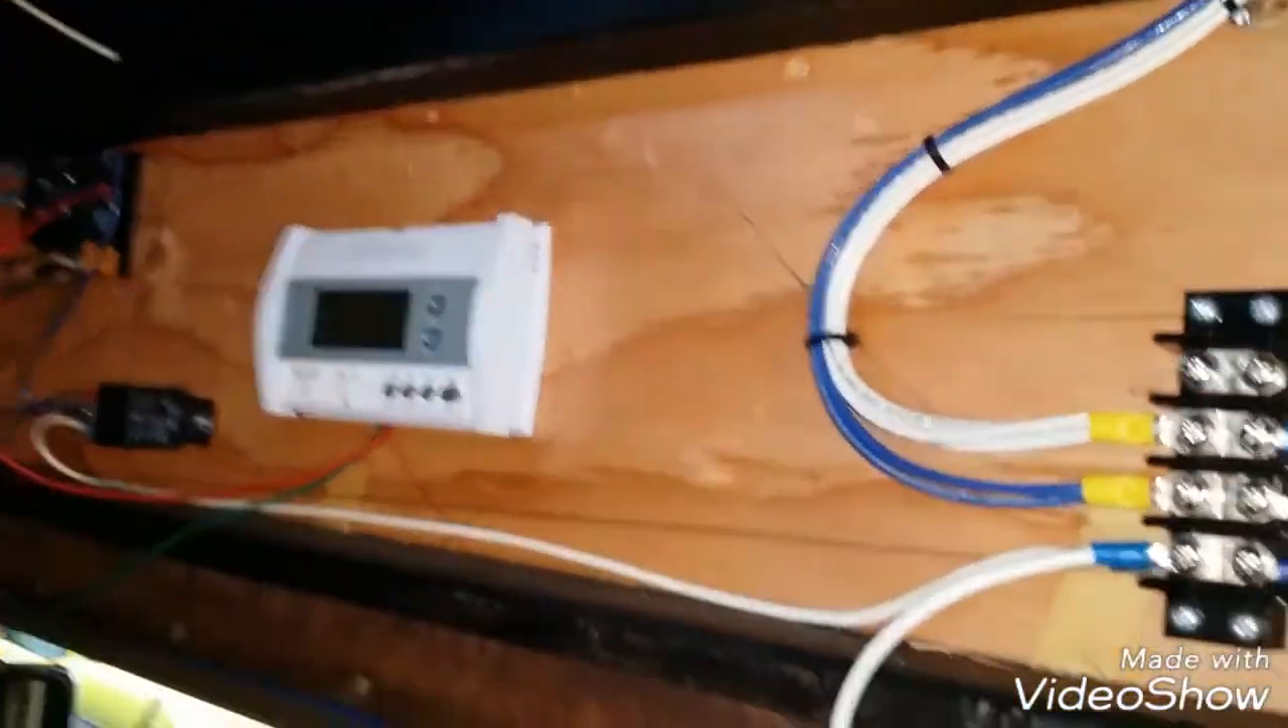So, let me walk you through what I've got done. I've mounted a board up in this space.